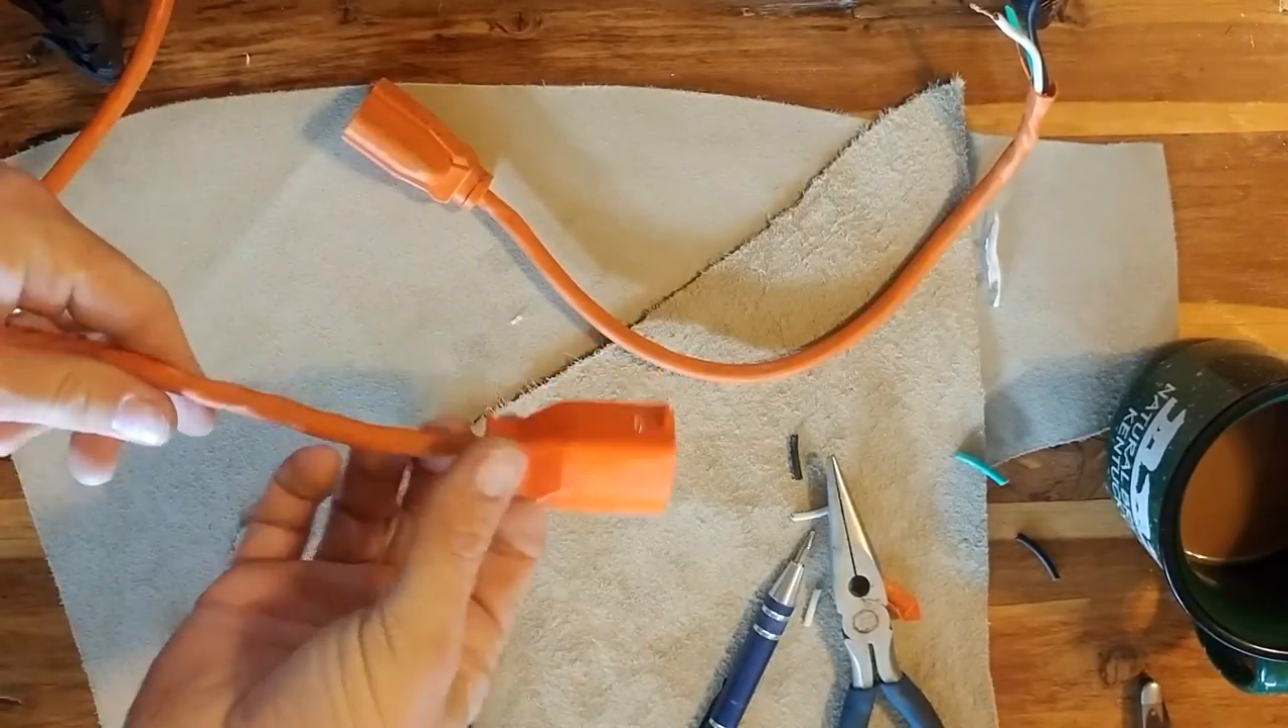You got a nice, safe, new female end on your extension cord.